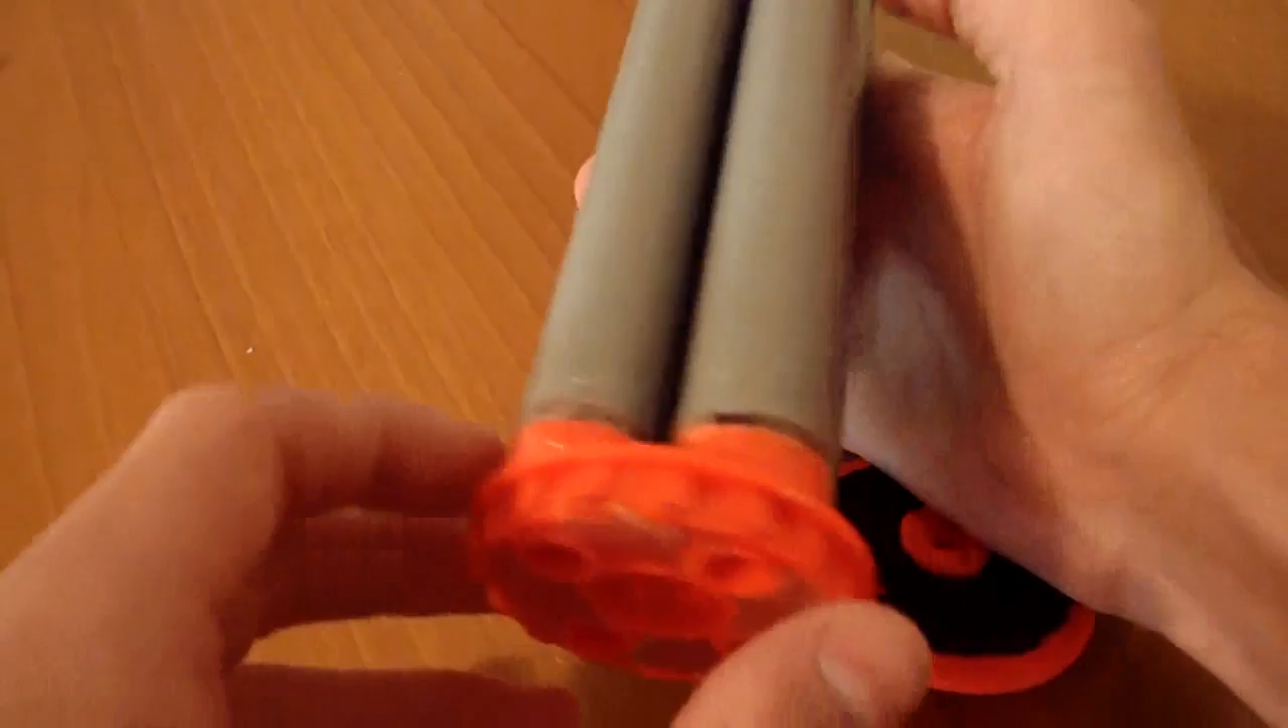I've gooped the barrels in to stubs of orange that I left on the turret.